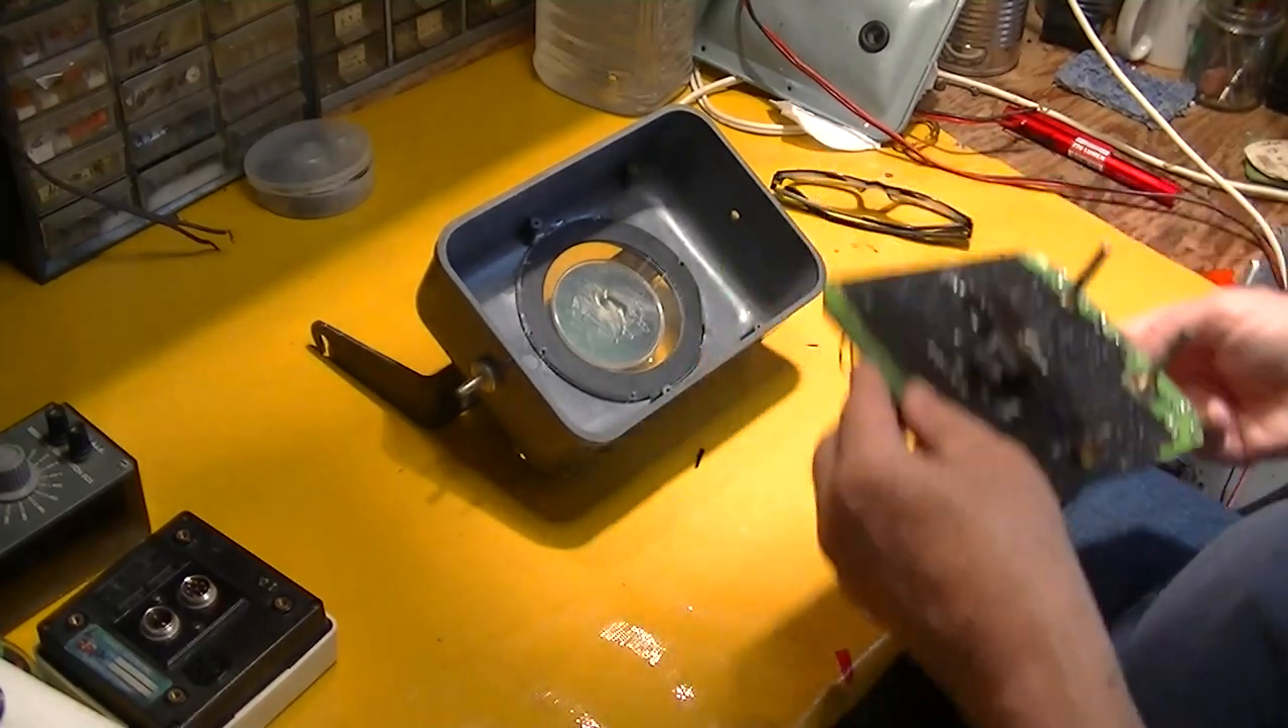Here we are with the lens glued back in.